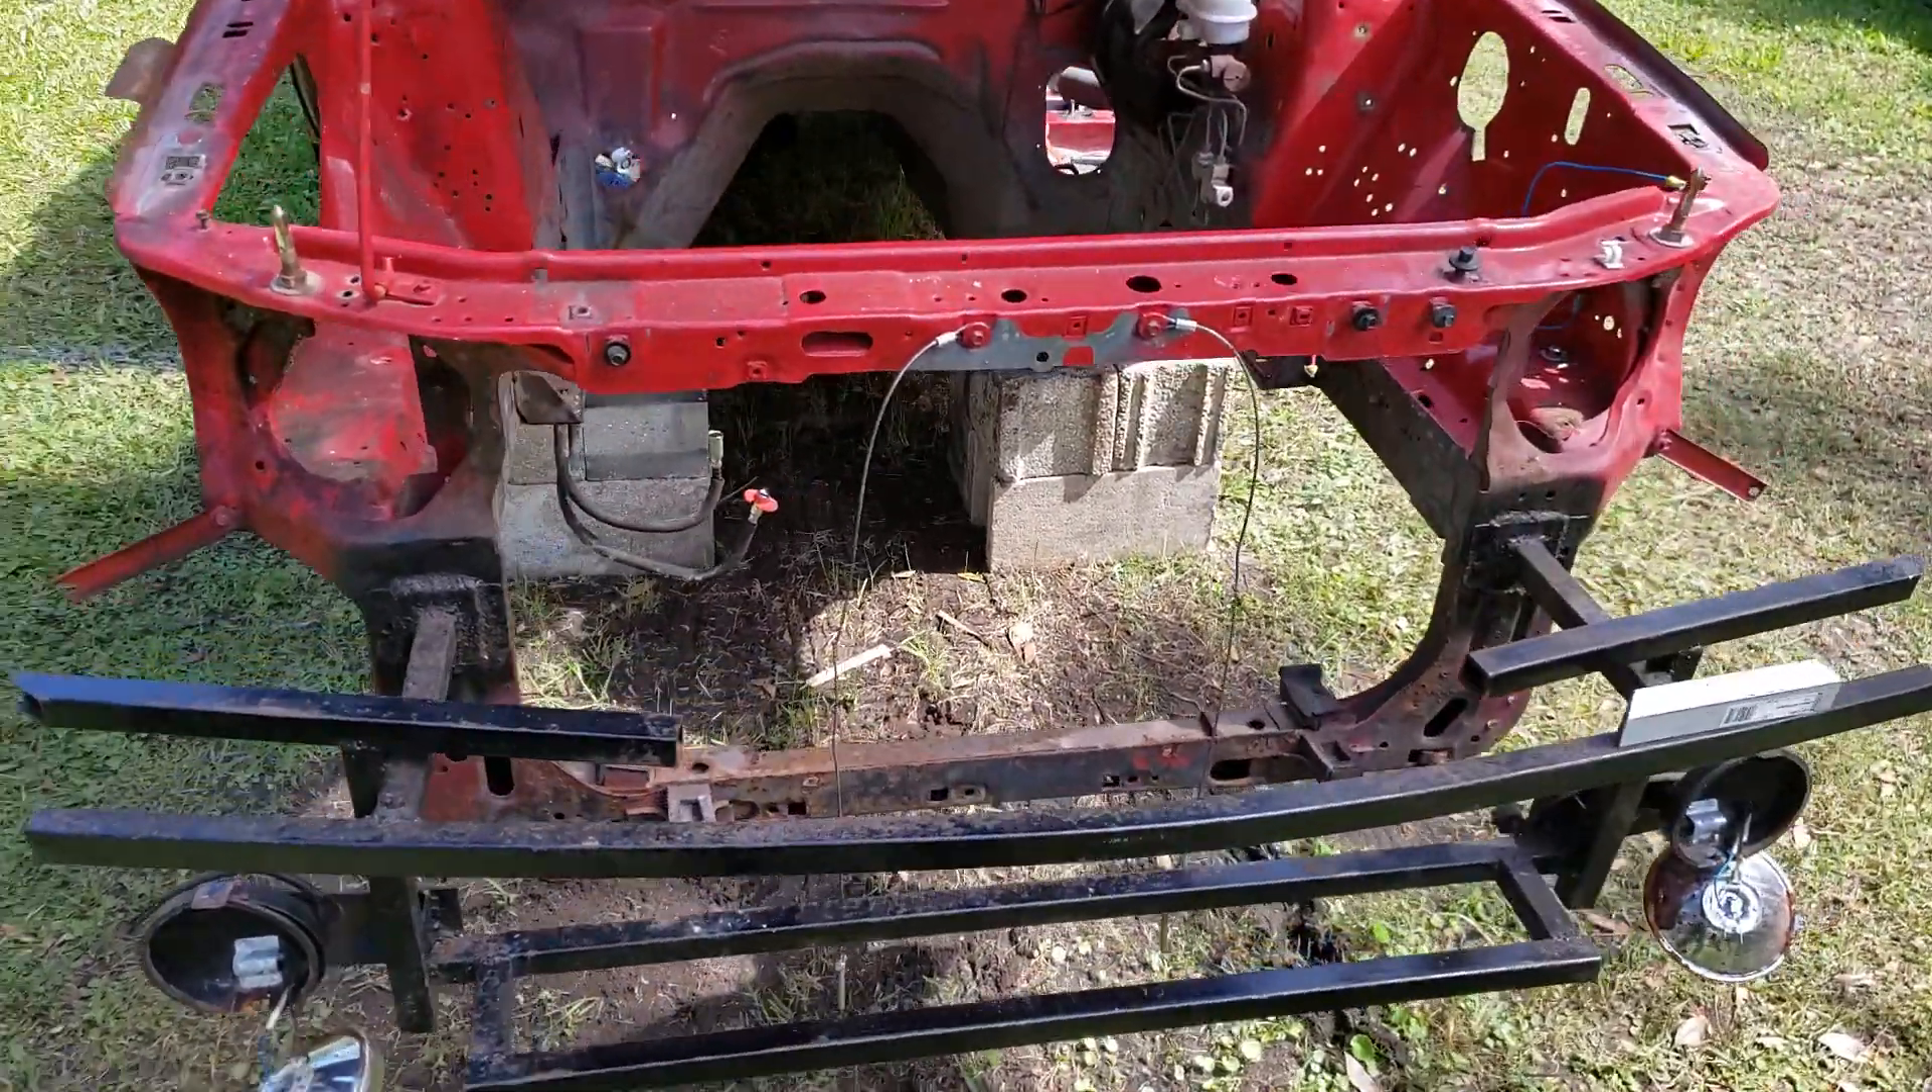The first stage of me cleaning up the engine bay and smoothing everything out, I already pulled the motor out, K-member out.